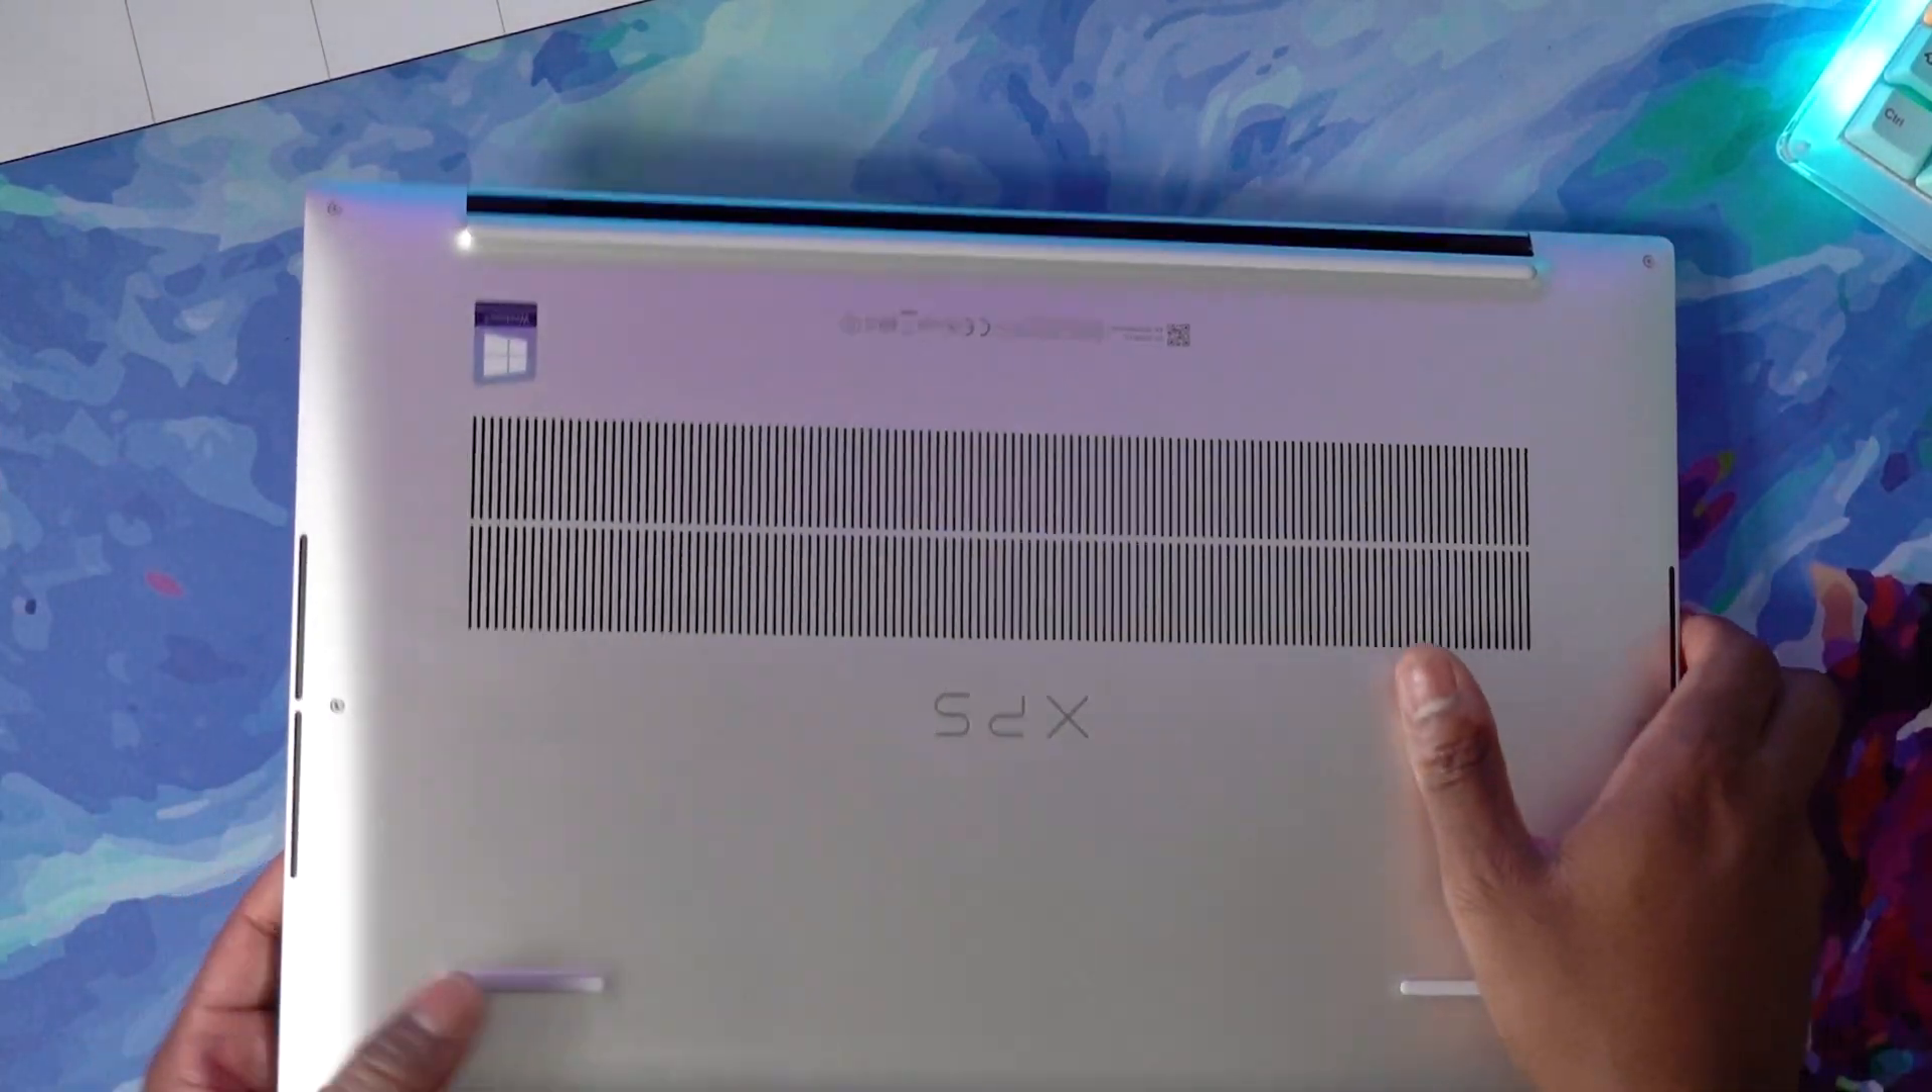We got the XPS 17 back together.